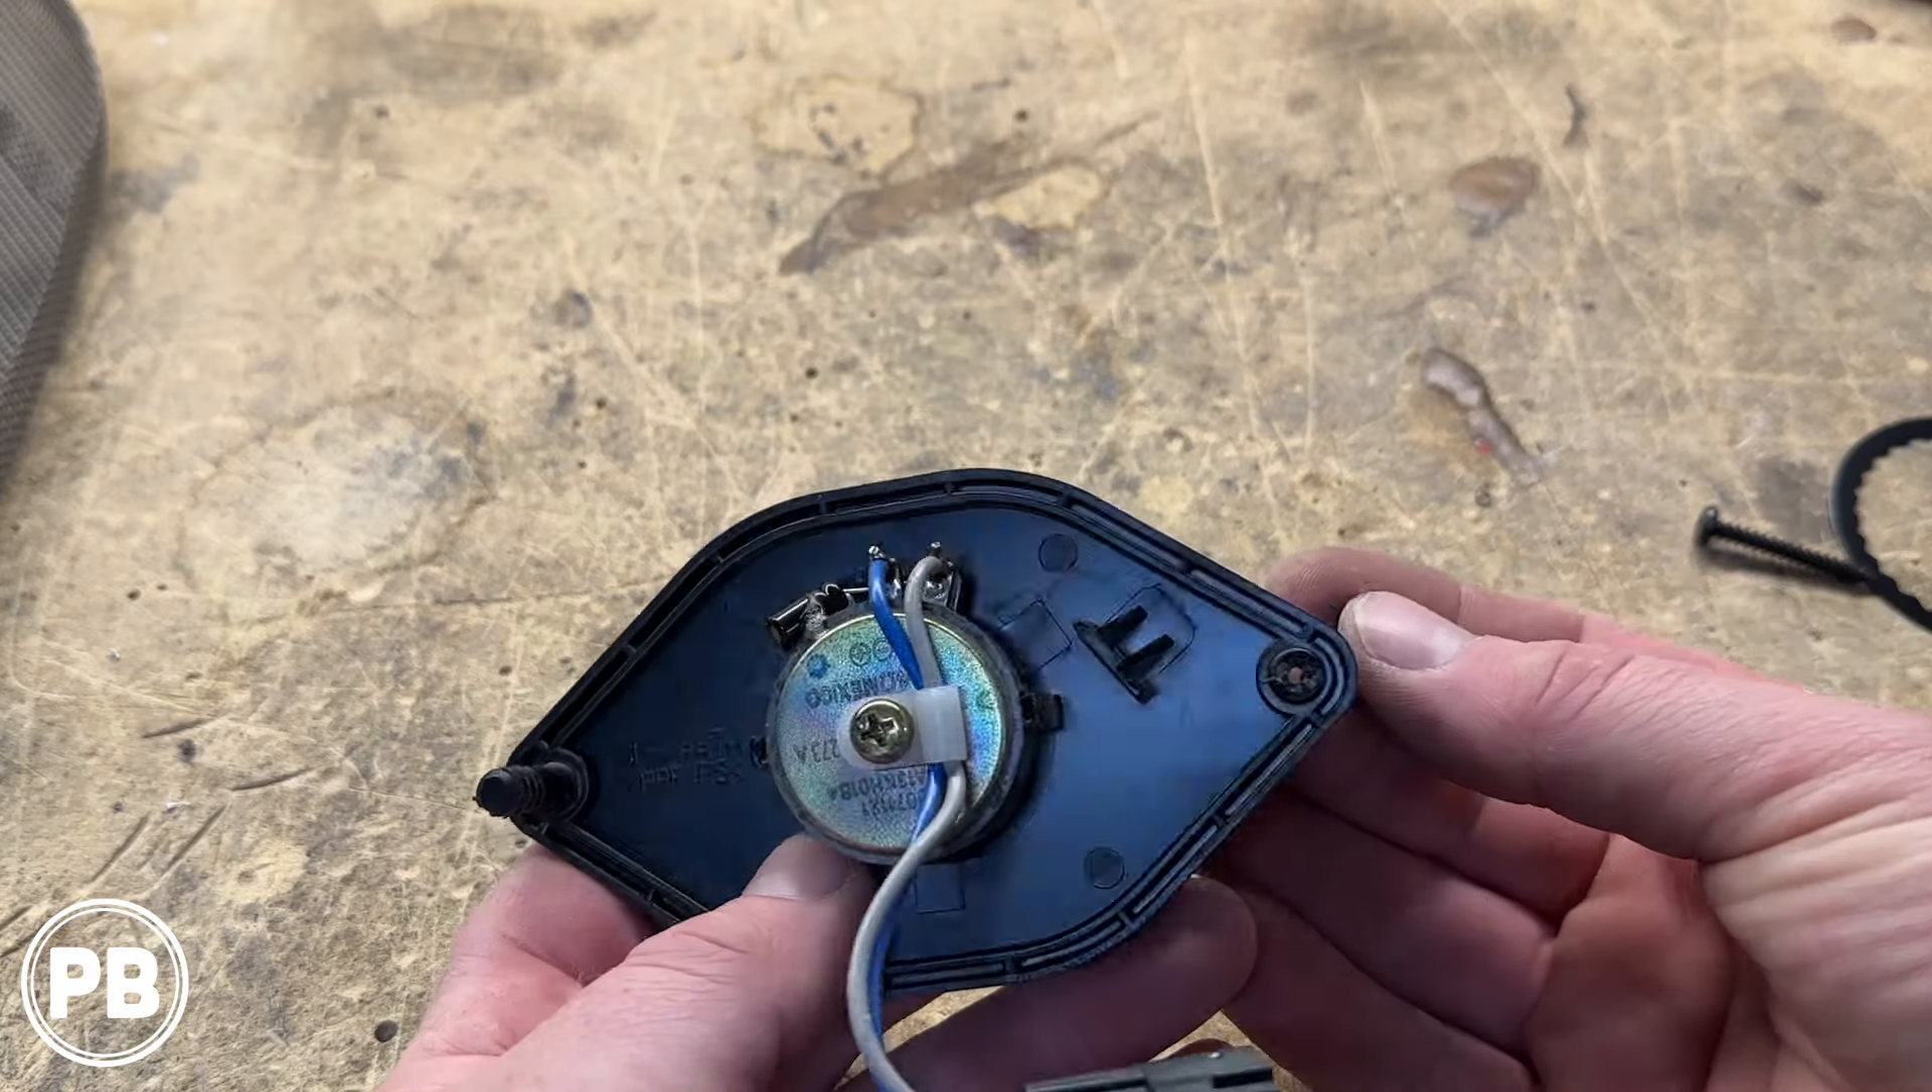All right, so we have our tweeter out here.